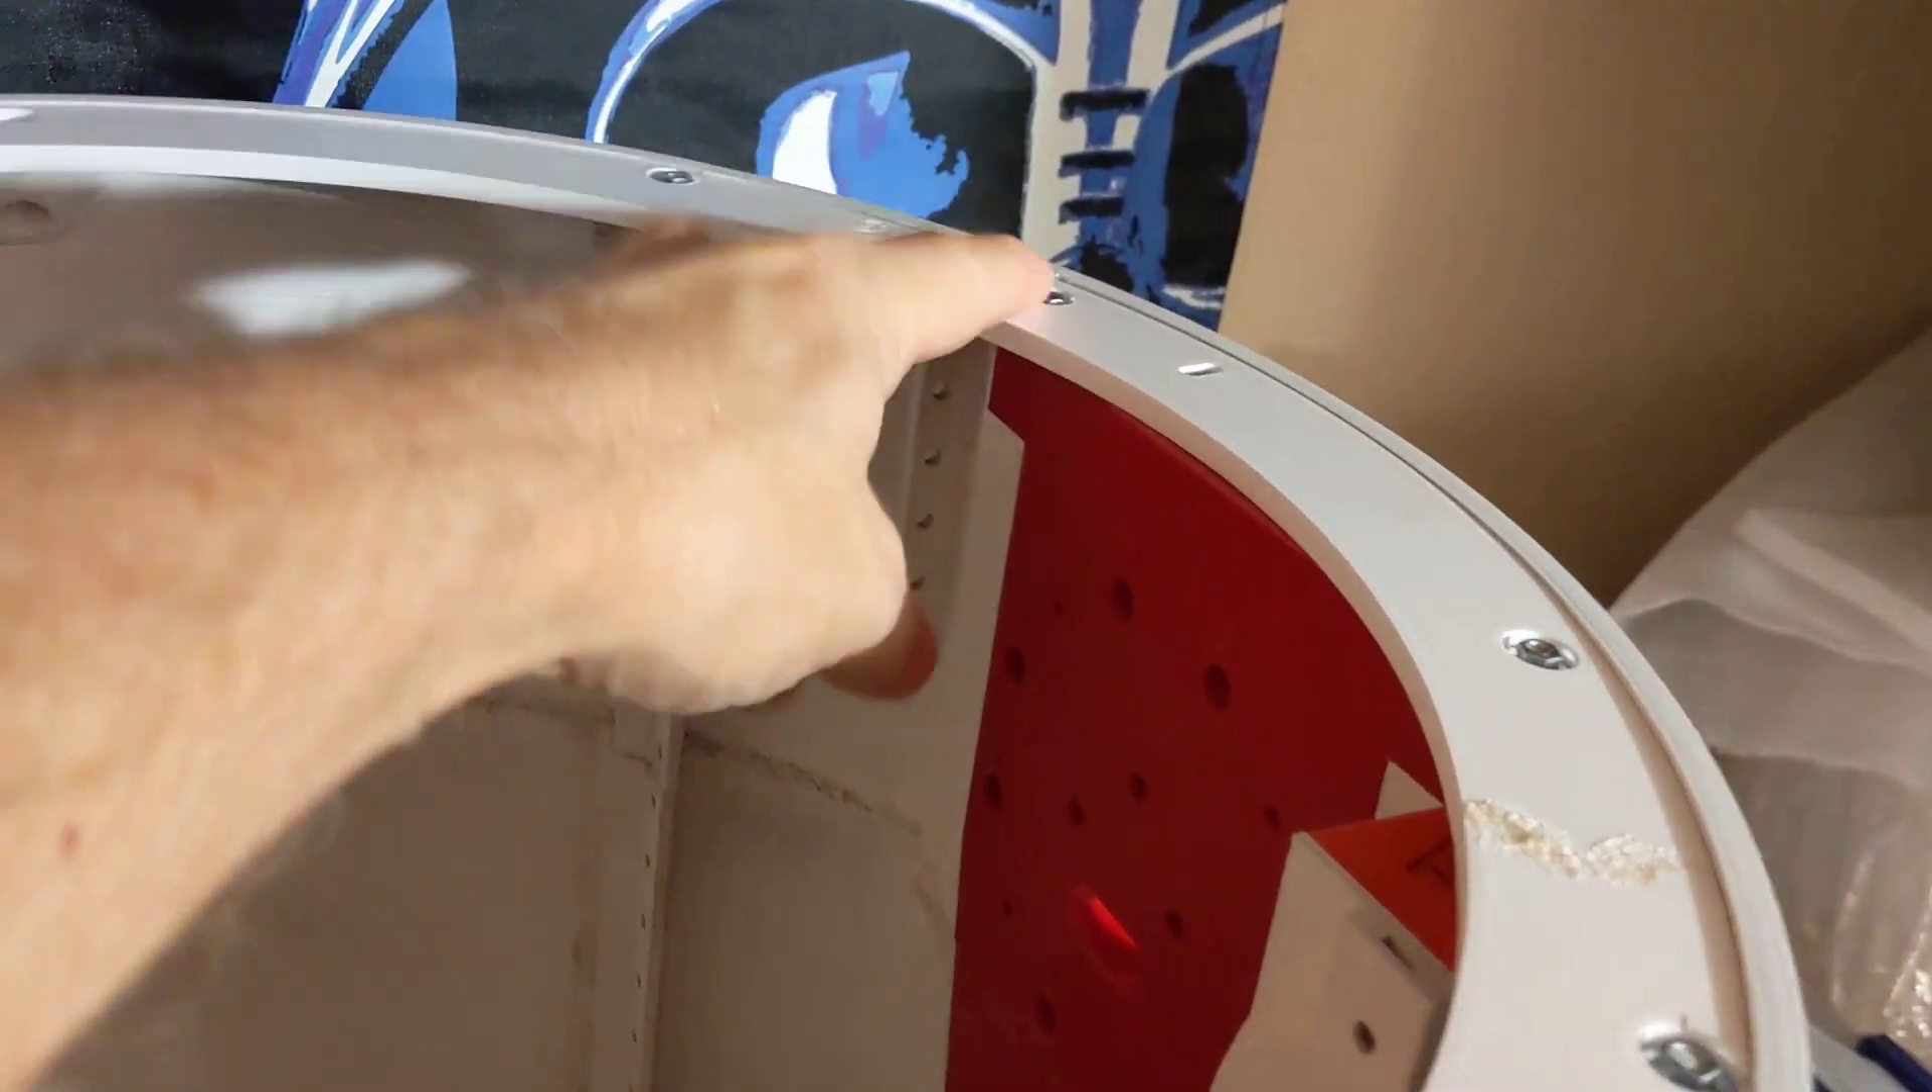I was able to get the top ring on.